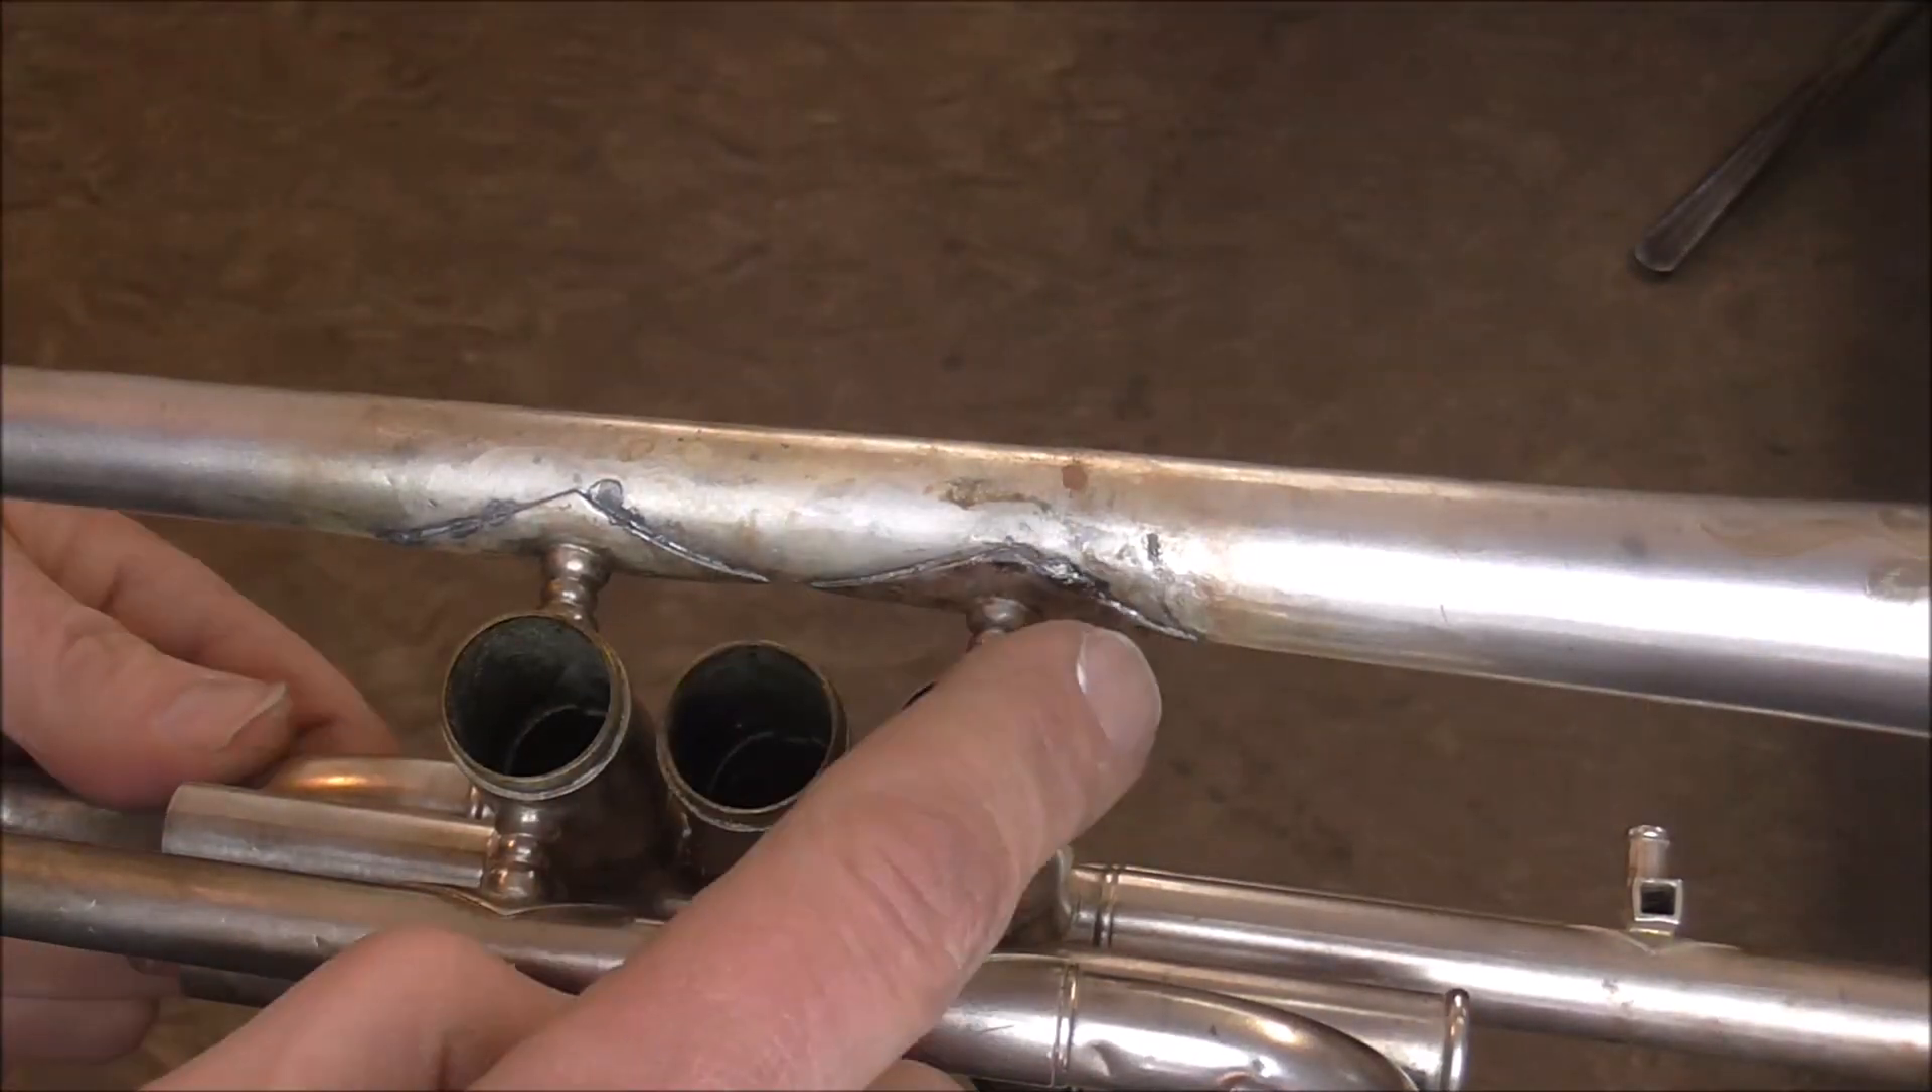I got the solder joints done and I just need to clean them up.